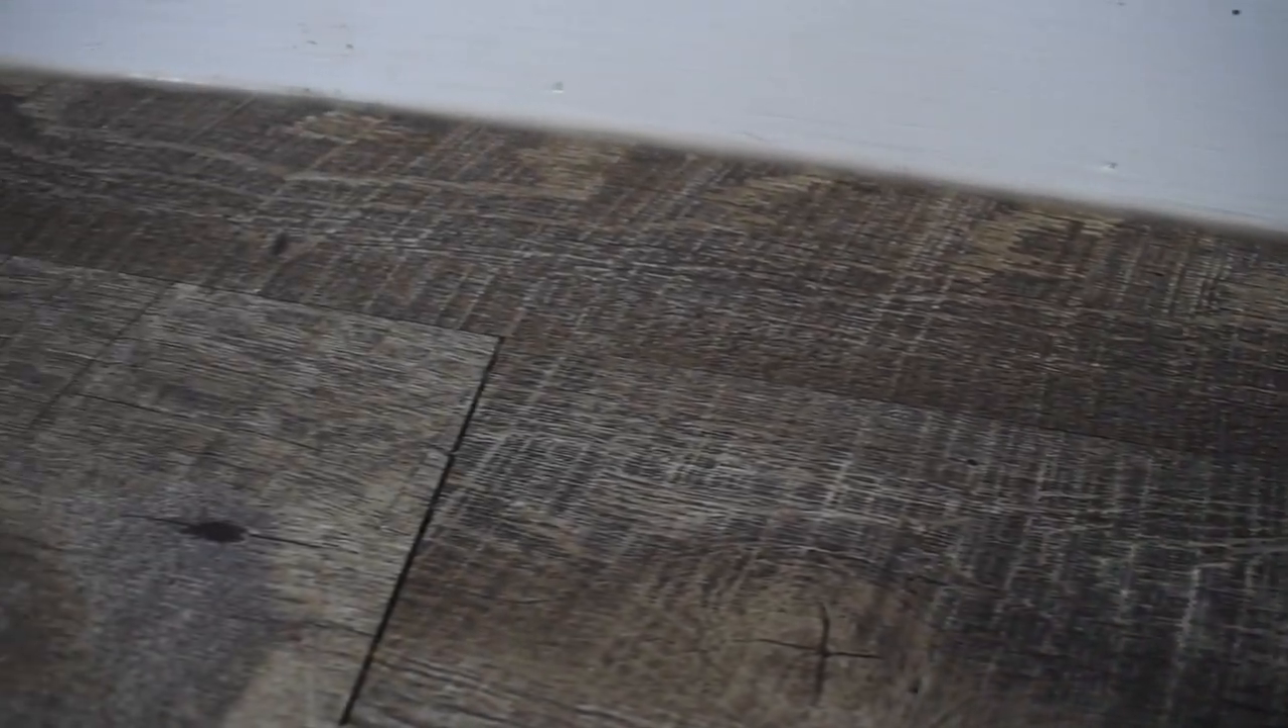You can see some small little gaps in the floor now.